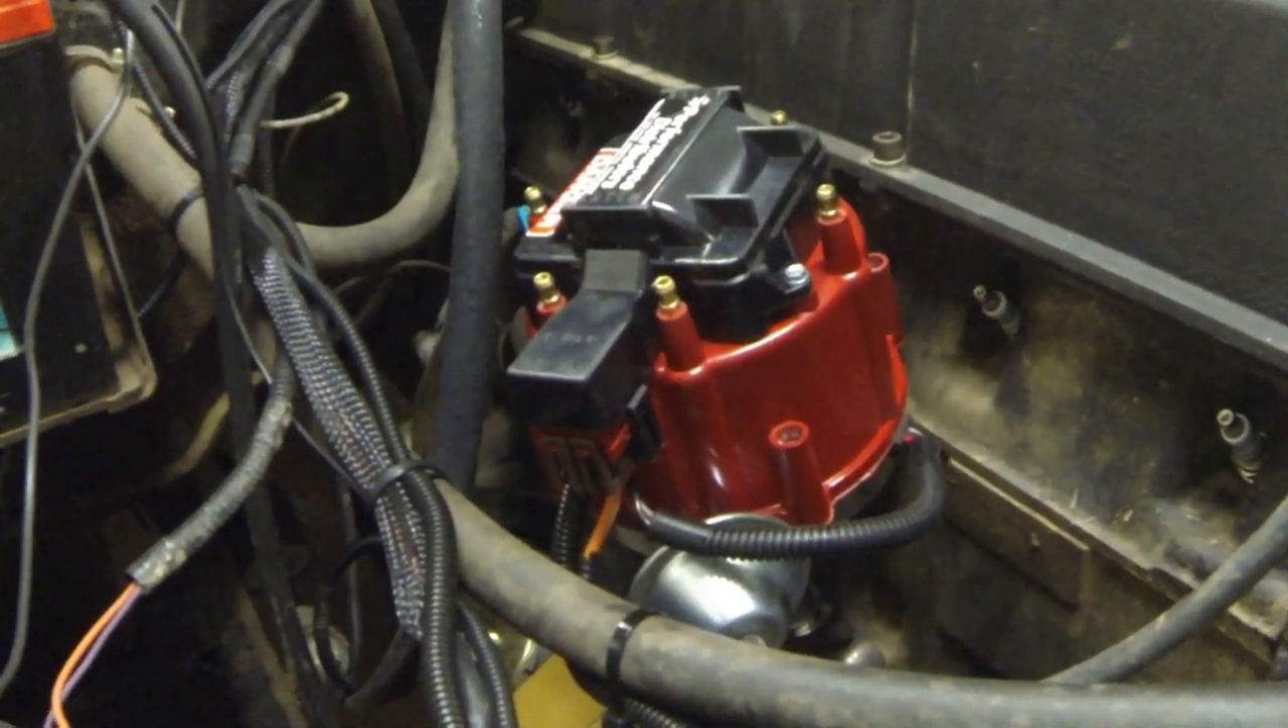Okay we've got the distributor in.